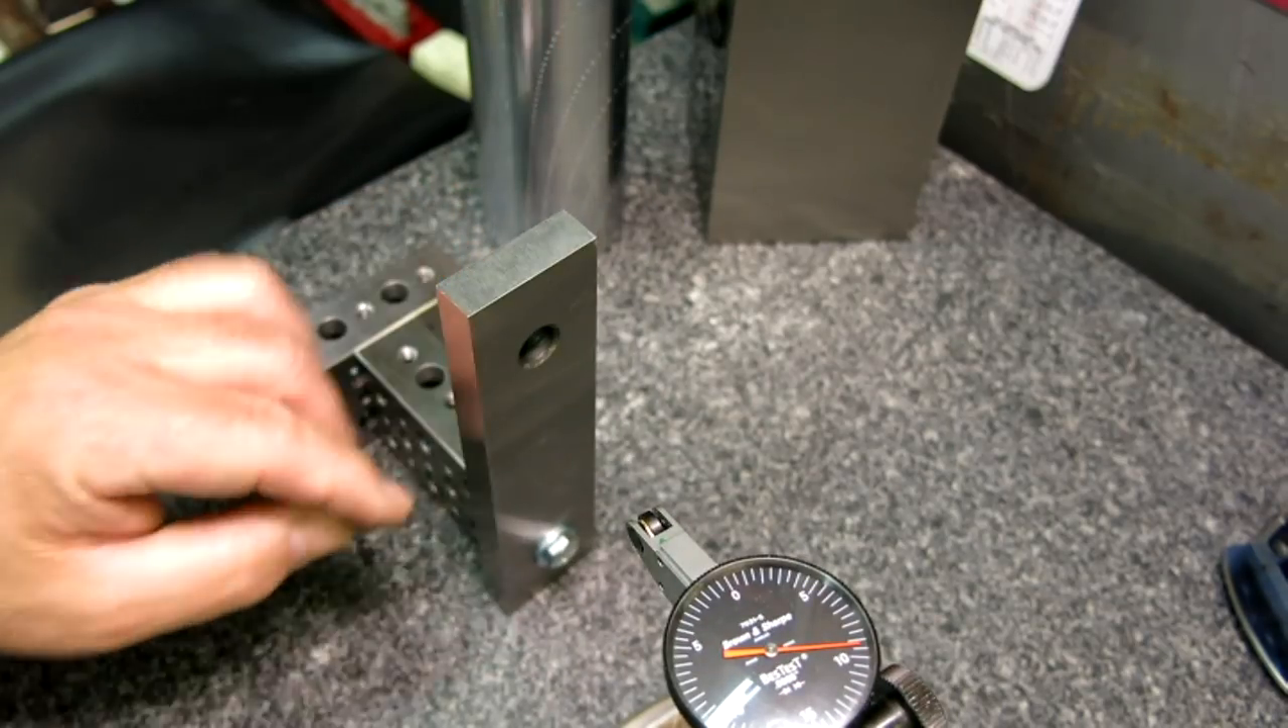So here's our parallel mounted to a 1 -2 -3 block.